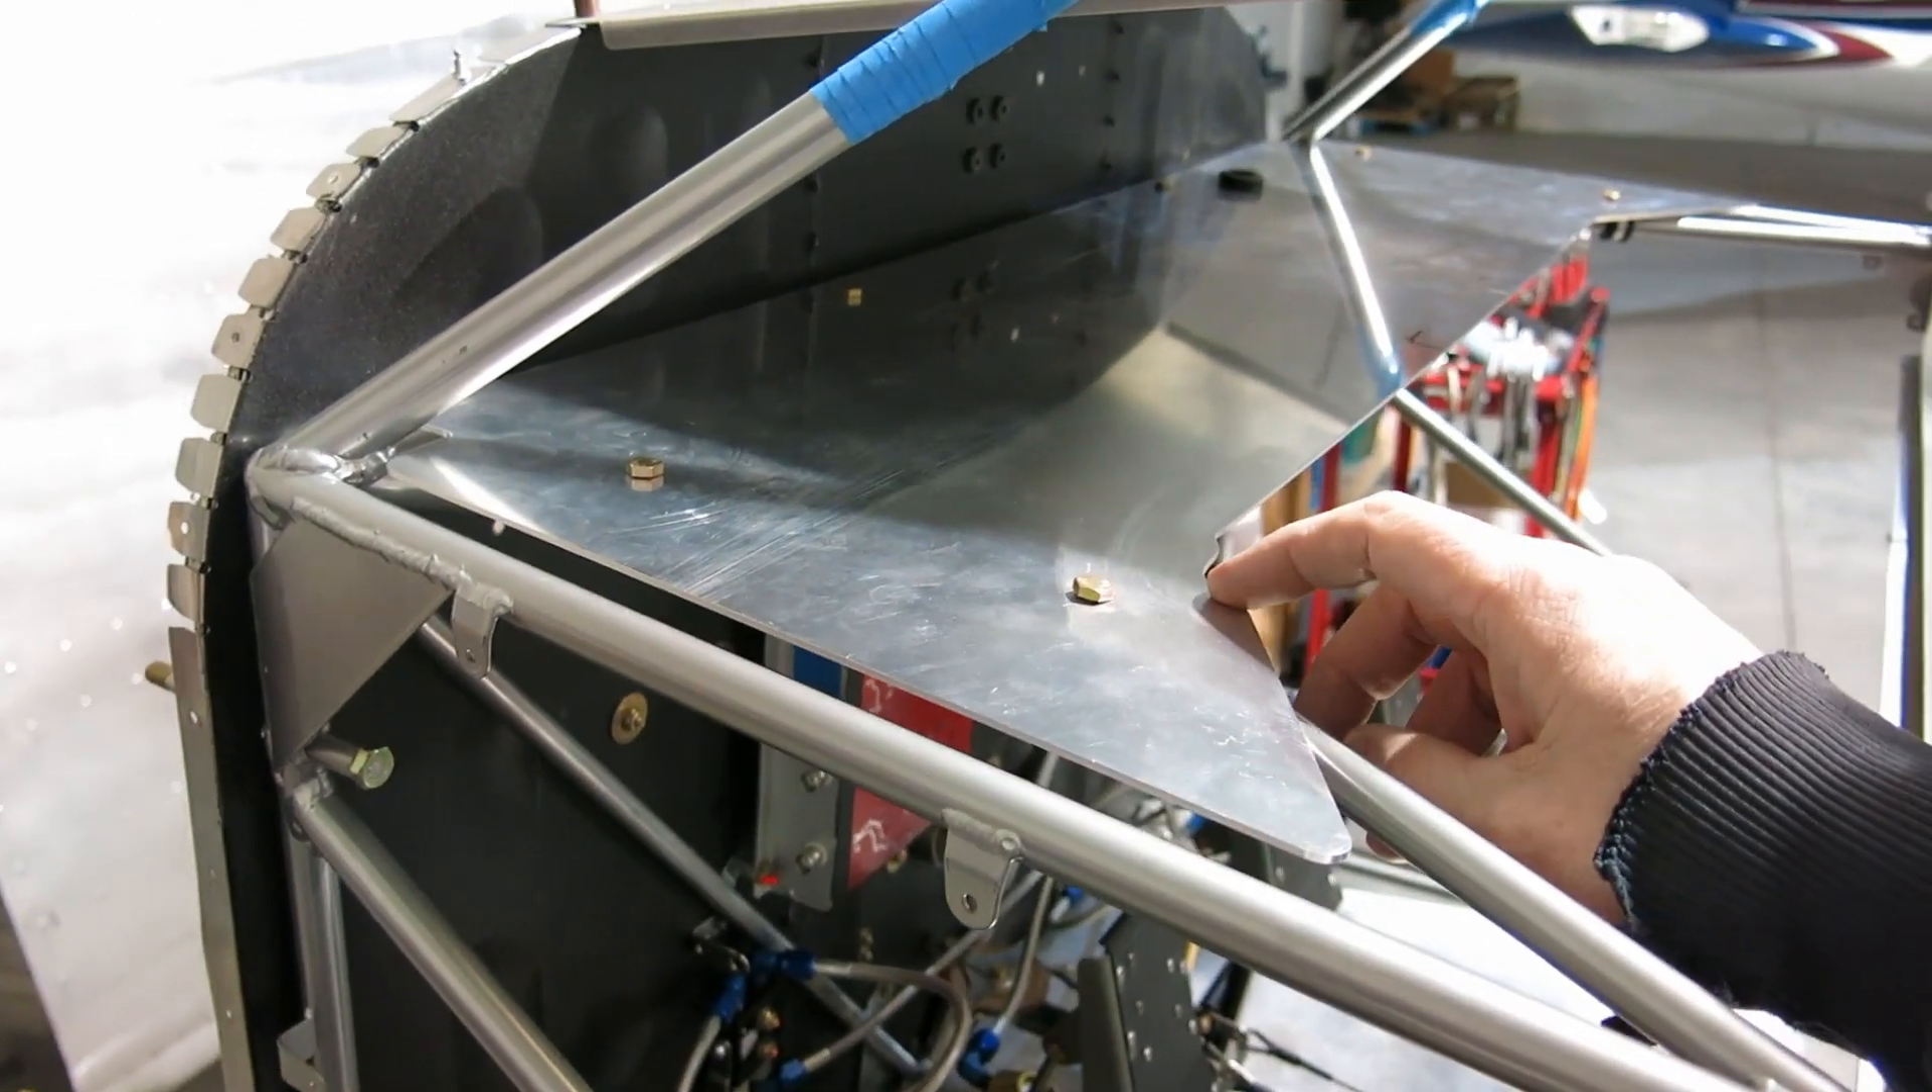I did have to, we've got our, you can see we've got our shelf fit up. It's not screwed down or anything like that, but we've got everything in place.